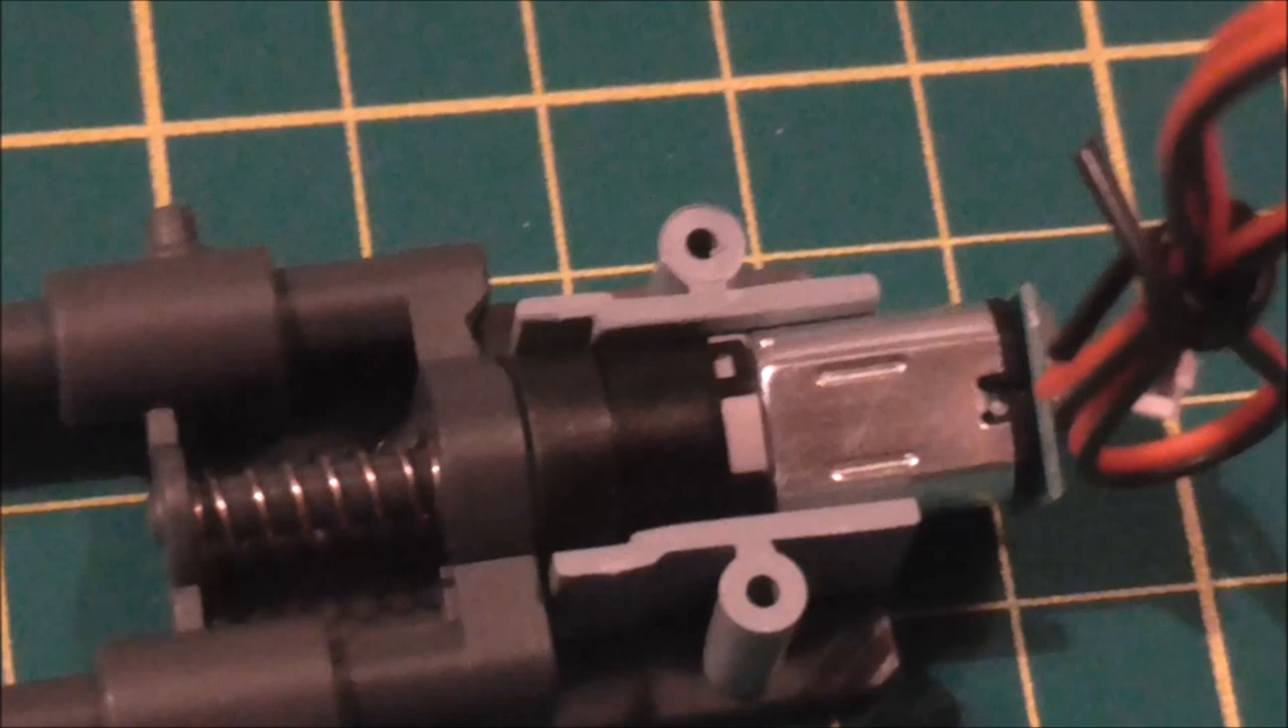So the motor fits in perfectly like that.